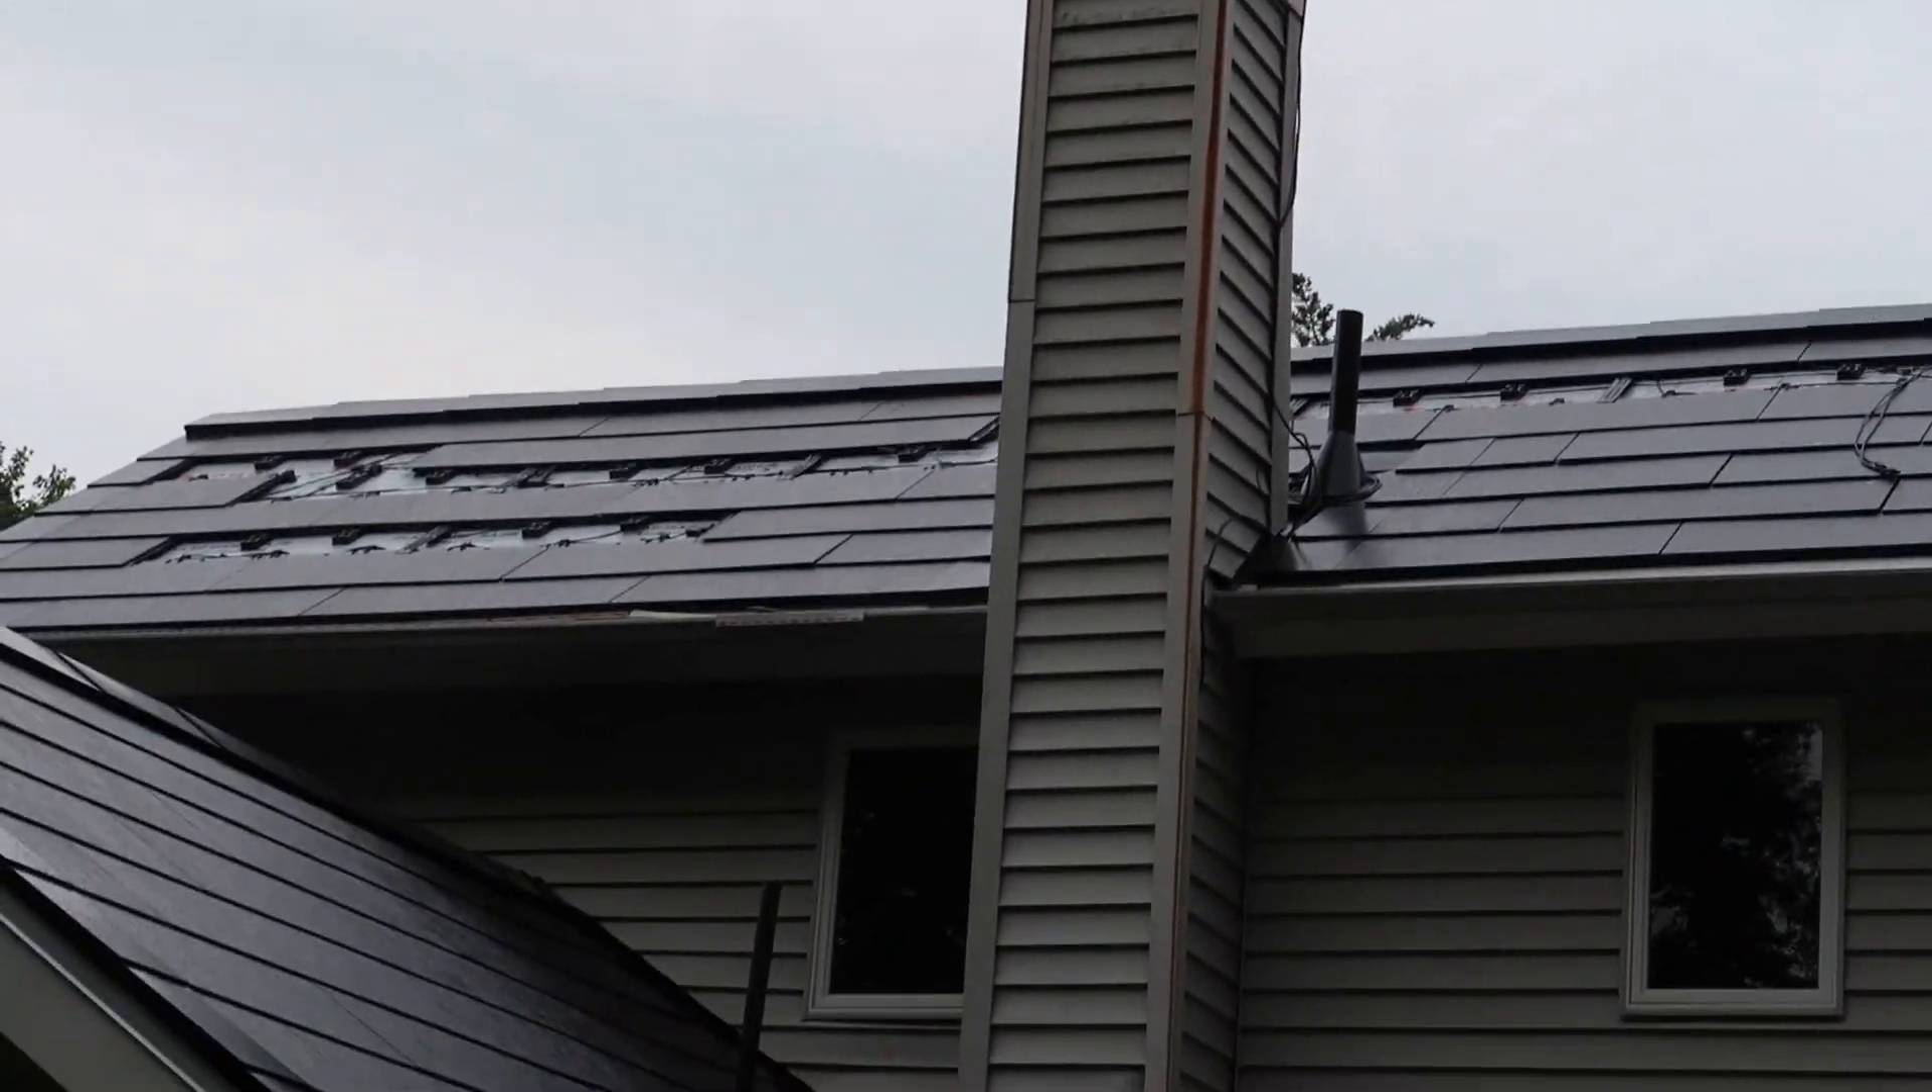So we're missing, uh, one, two, three, four, five, six, seven, eight, nine, about ten, about ten, uh, PV tiles or Tesla solar tiles.